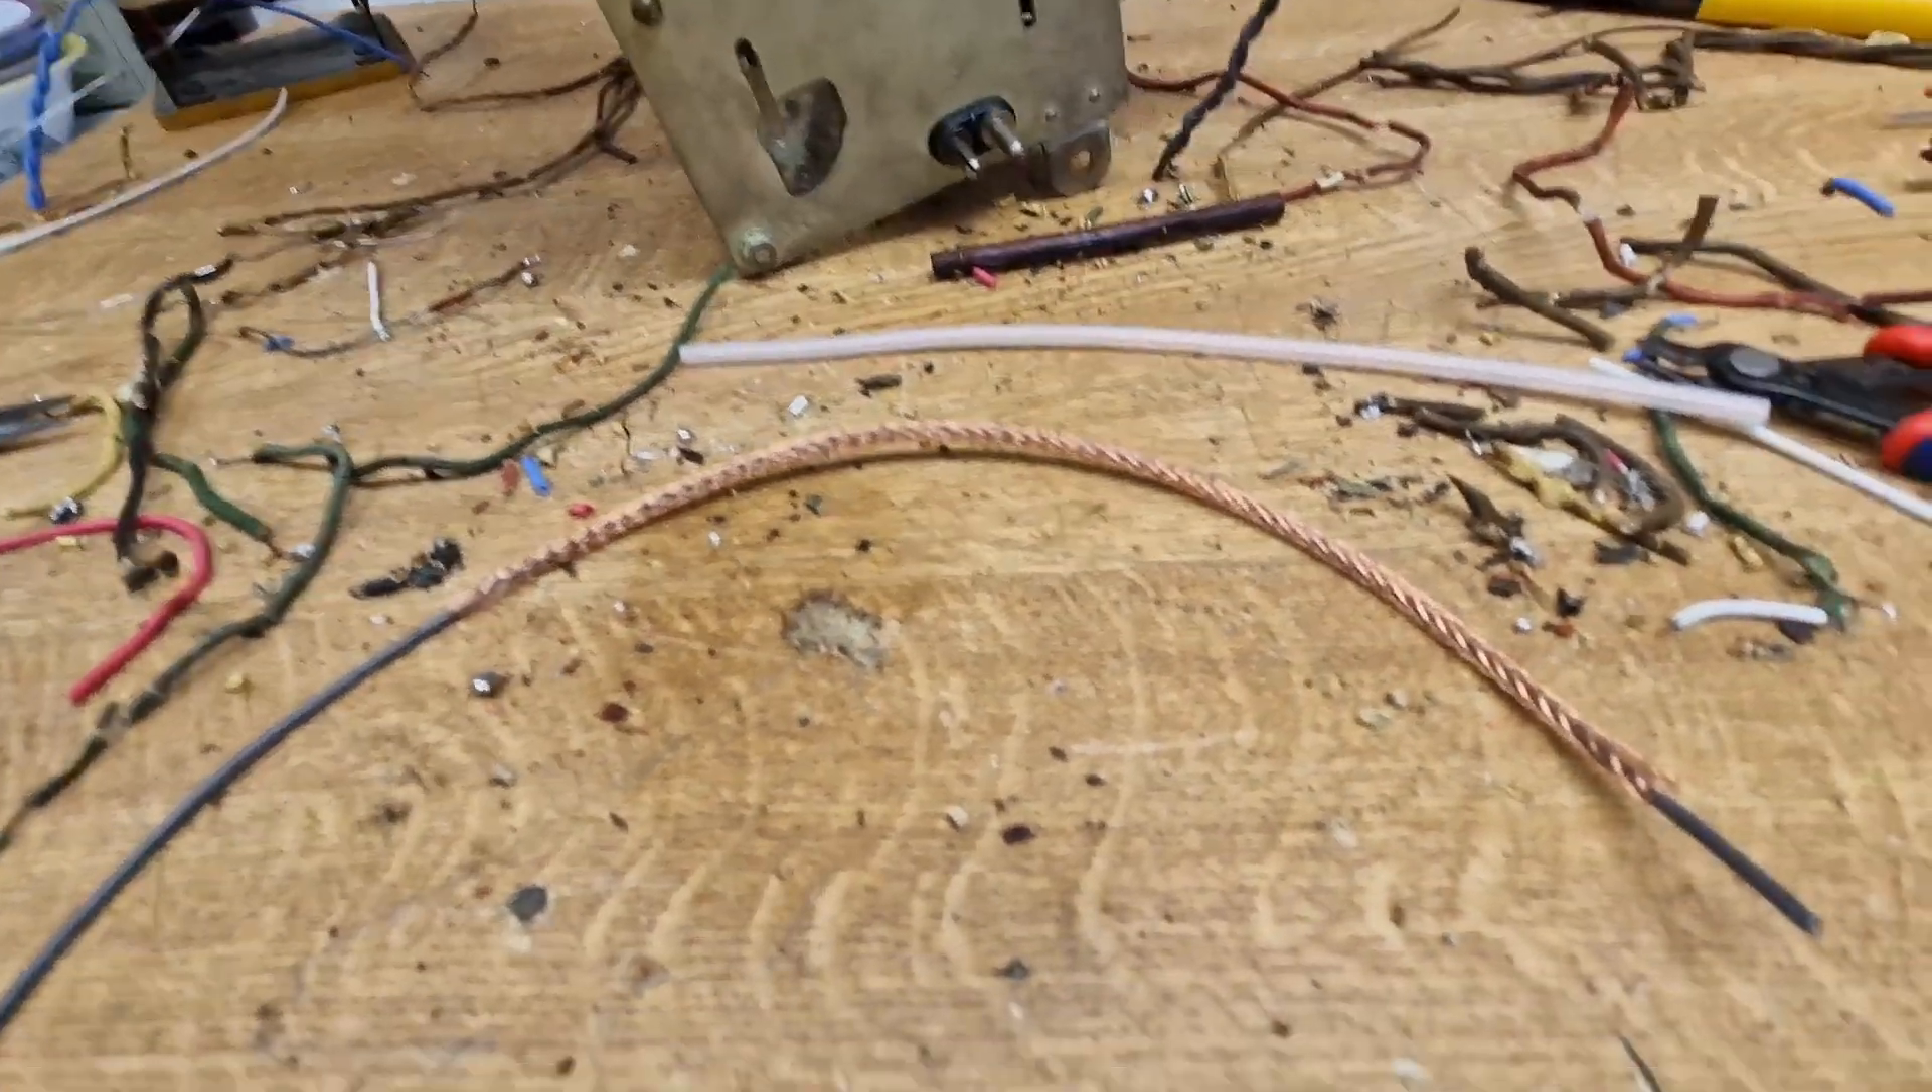So just quickly, nice and simply, you can see now that the rubber wire, the silicone wire, is now up inside the braiding, which was on the coax.